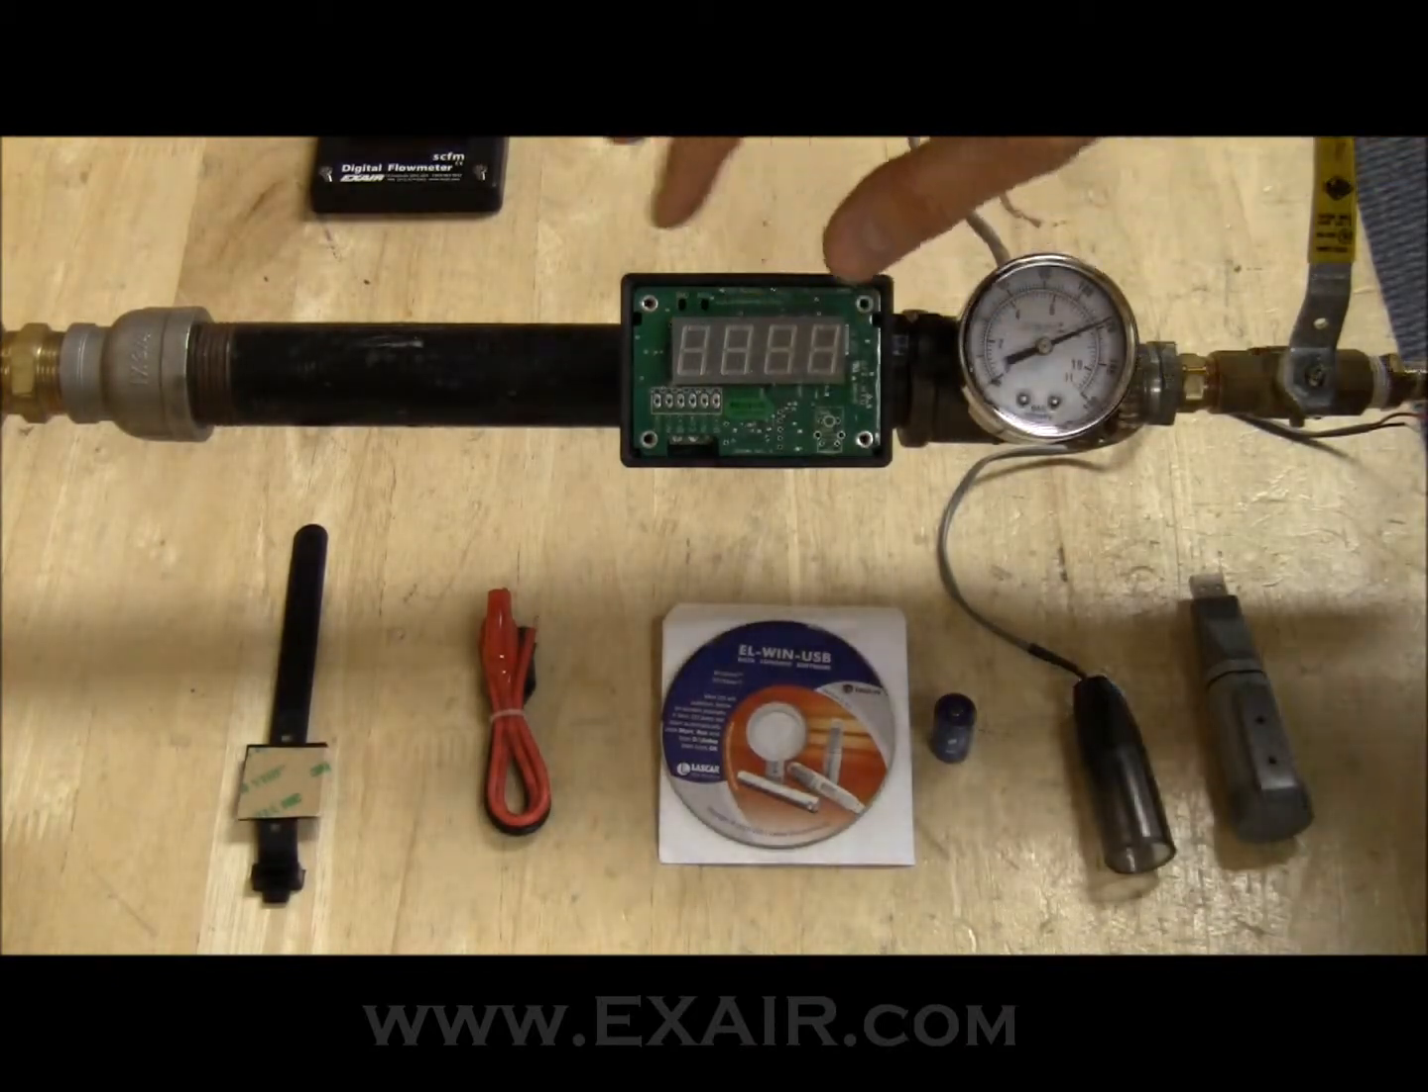Okay, with the face plate out of the way, we can see the top circuit board.